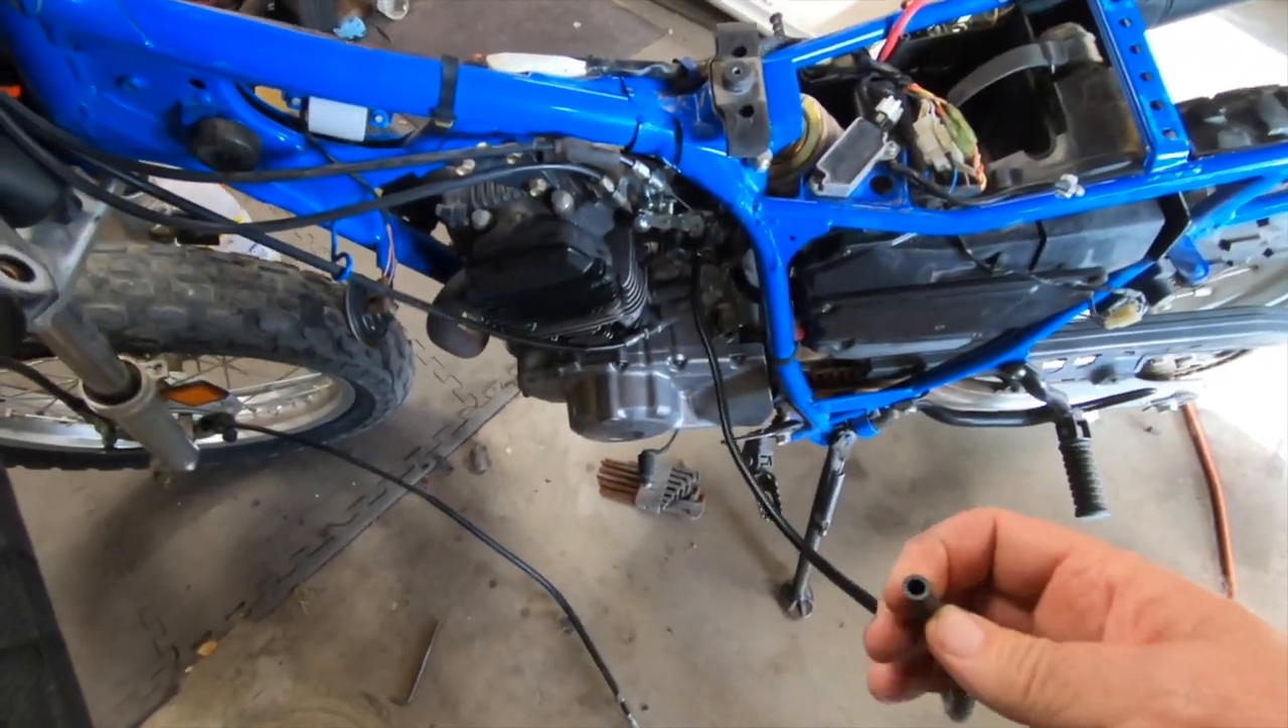I also need to put the tank on. But I'm kind of waiting on fuel line.